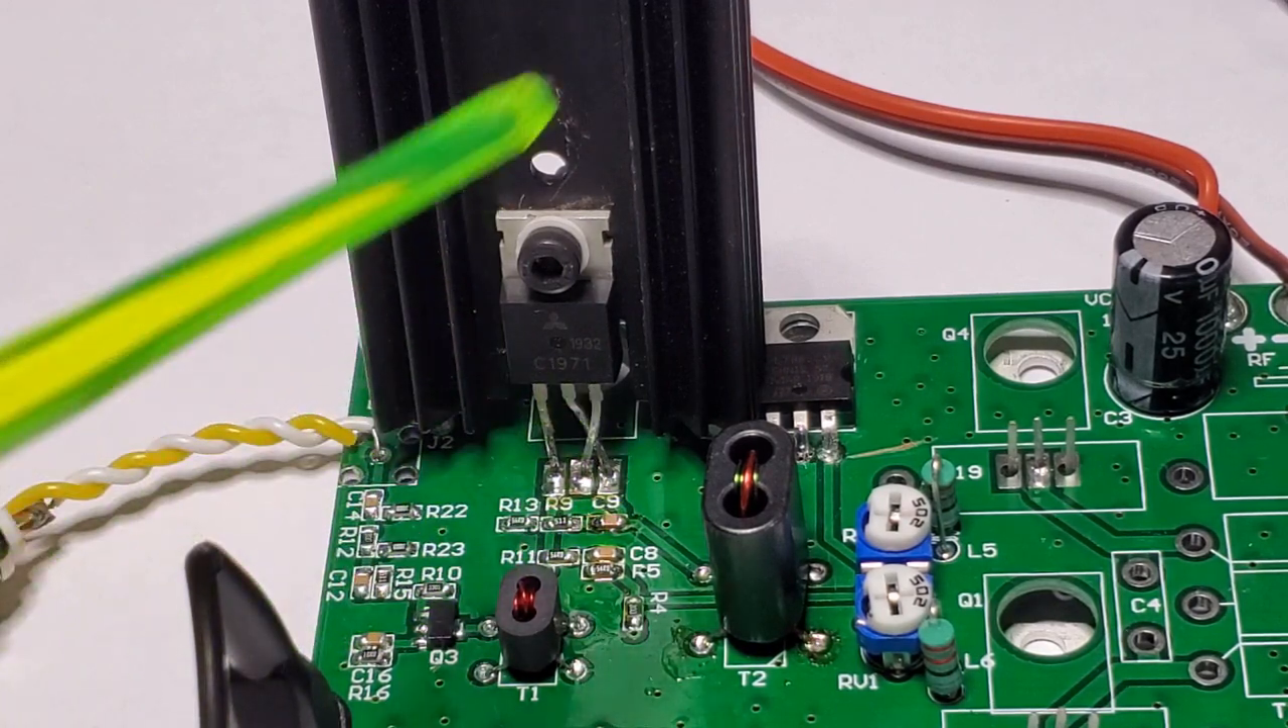Uh I actually have I do I have got a heat sink on here.